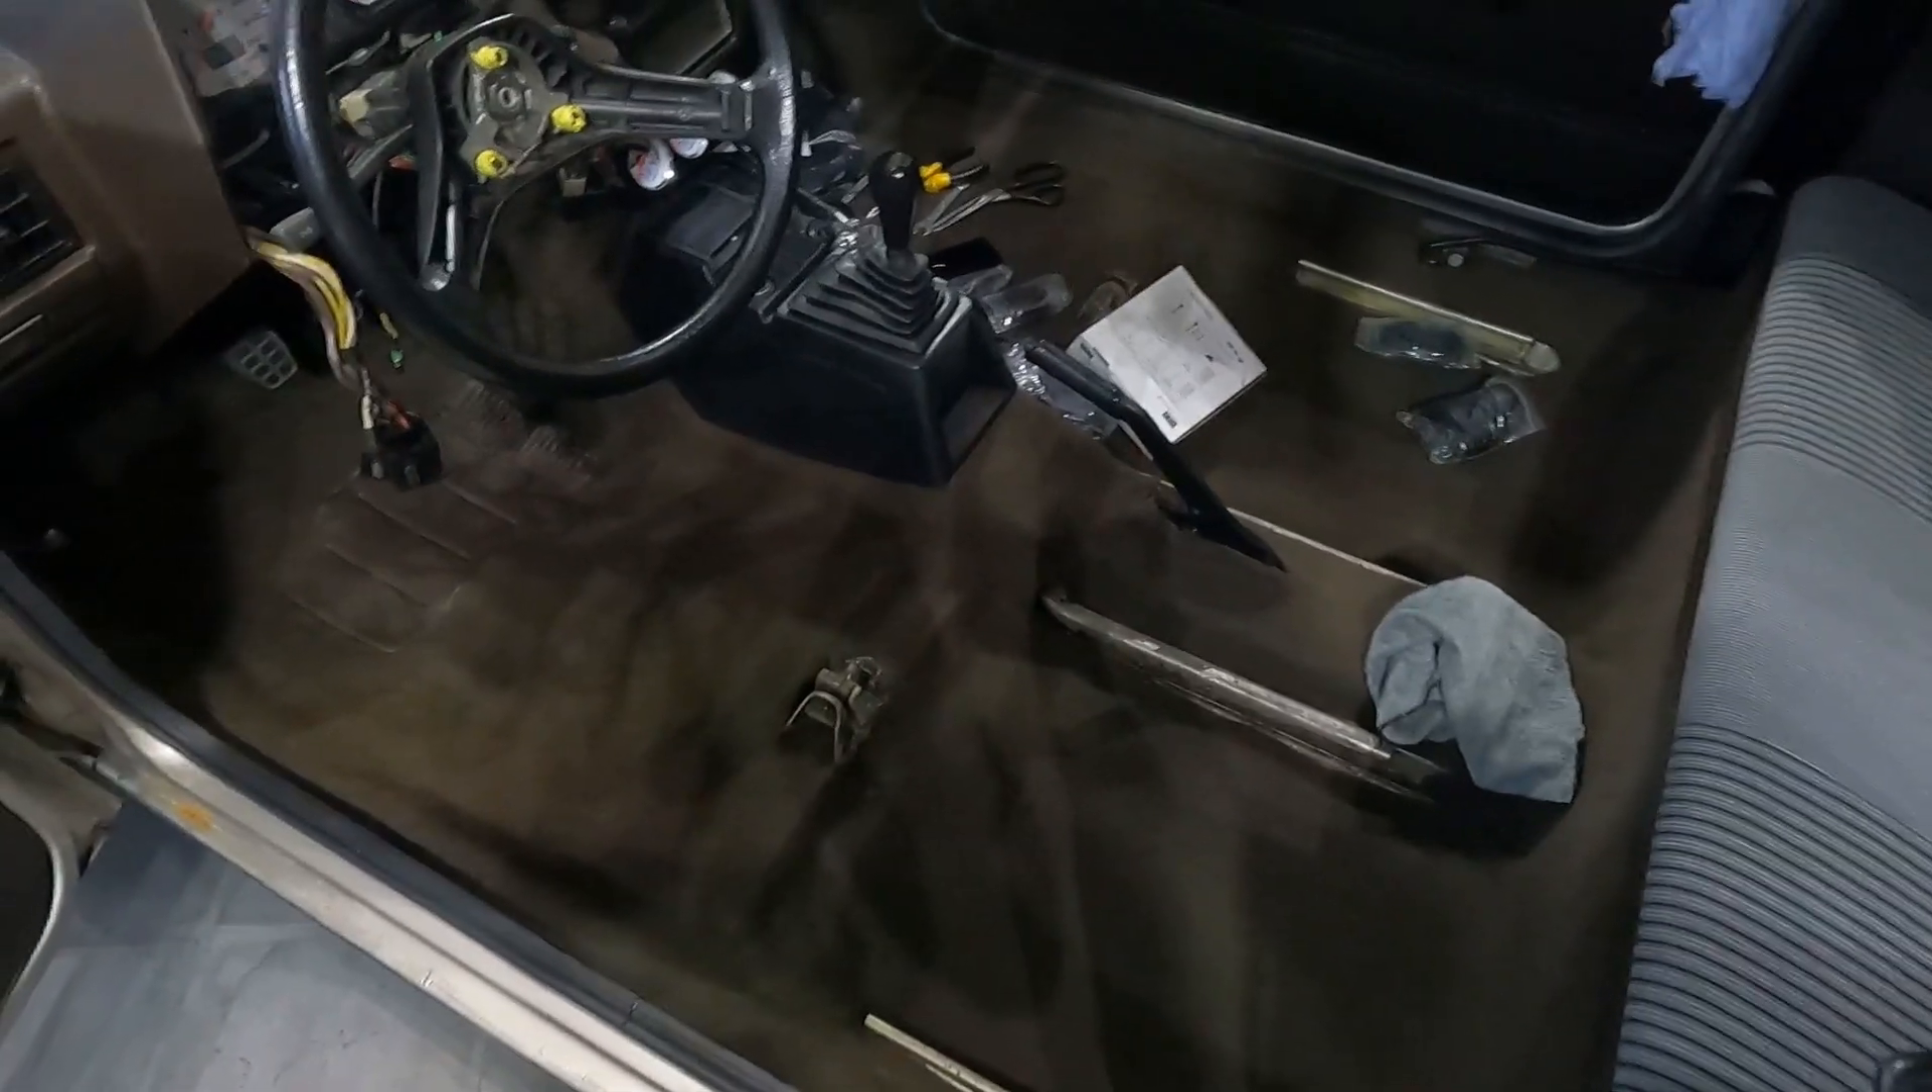Agora sim, galera Carpete já no lugar Aqui do carro do Lê.